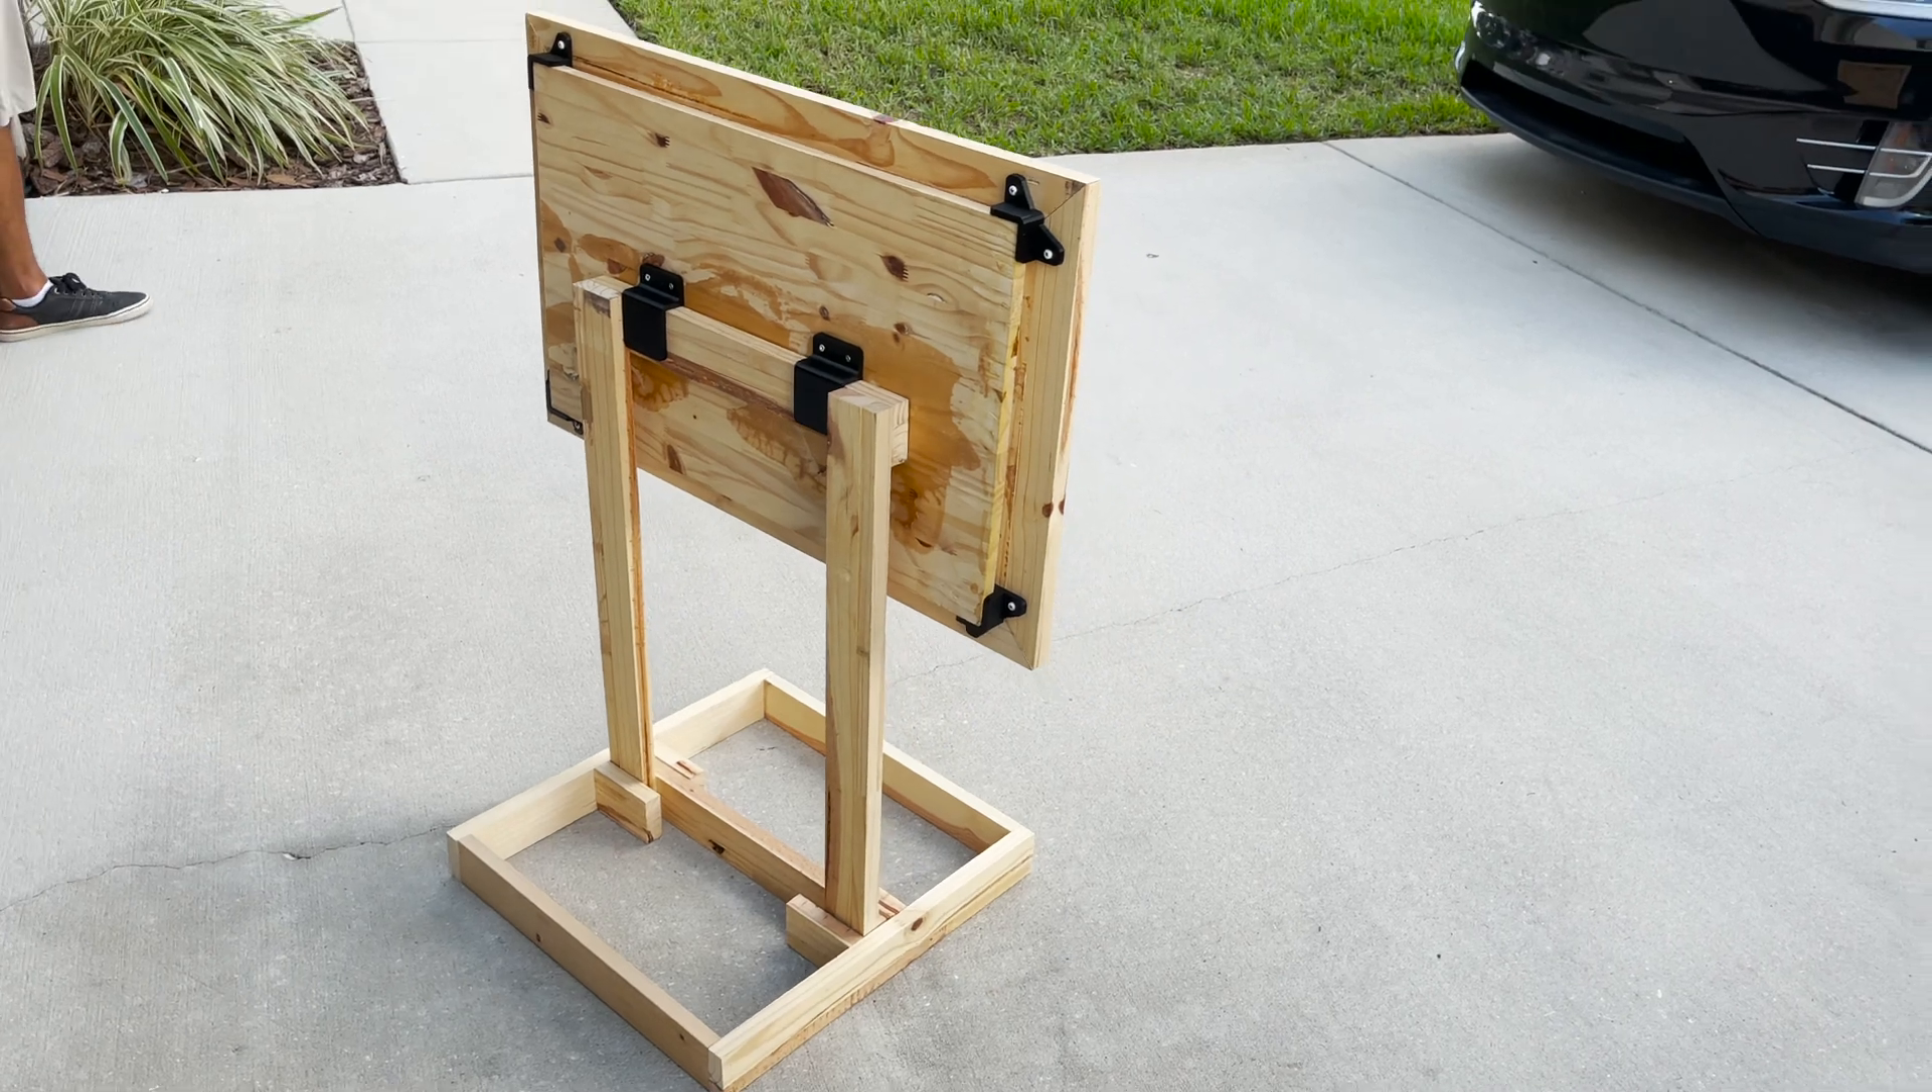The legs are fitted into the bottom base and the LED panel hangs over the frame of the legs.